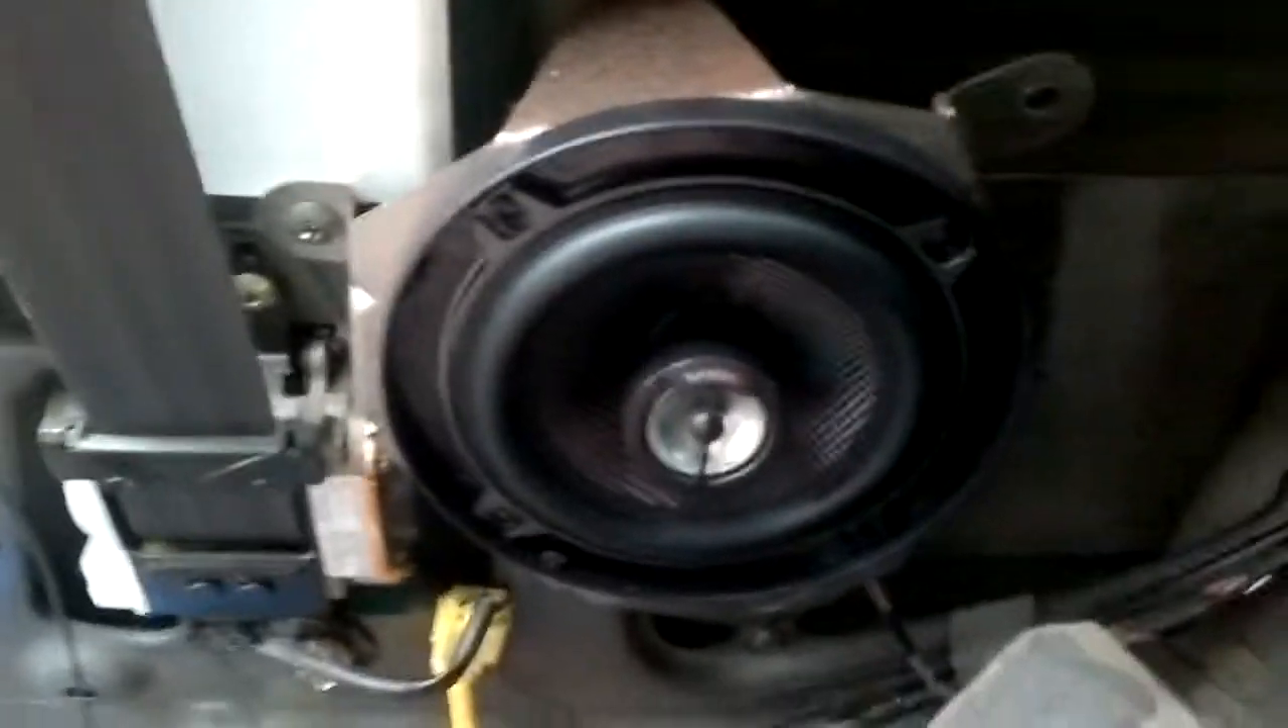And here we have the first speaker fitted.